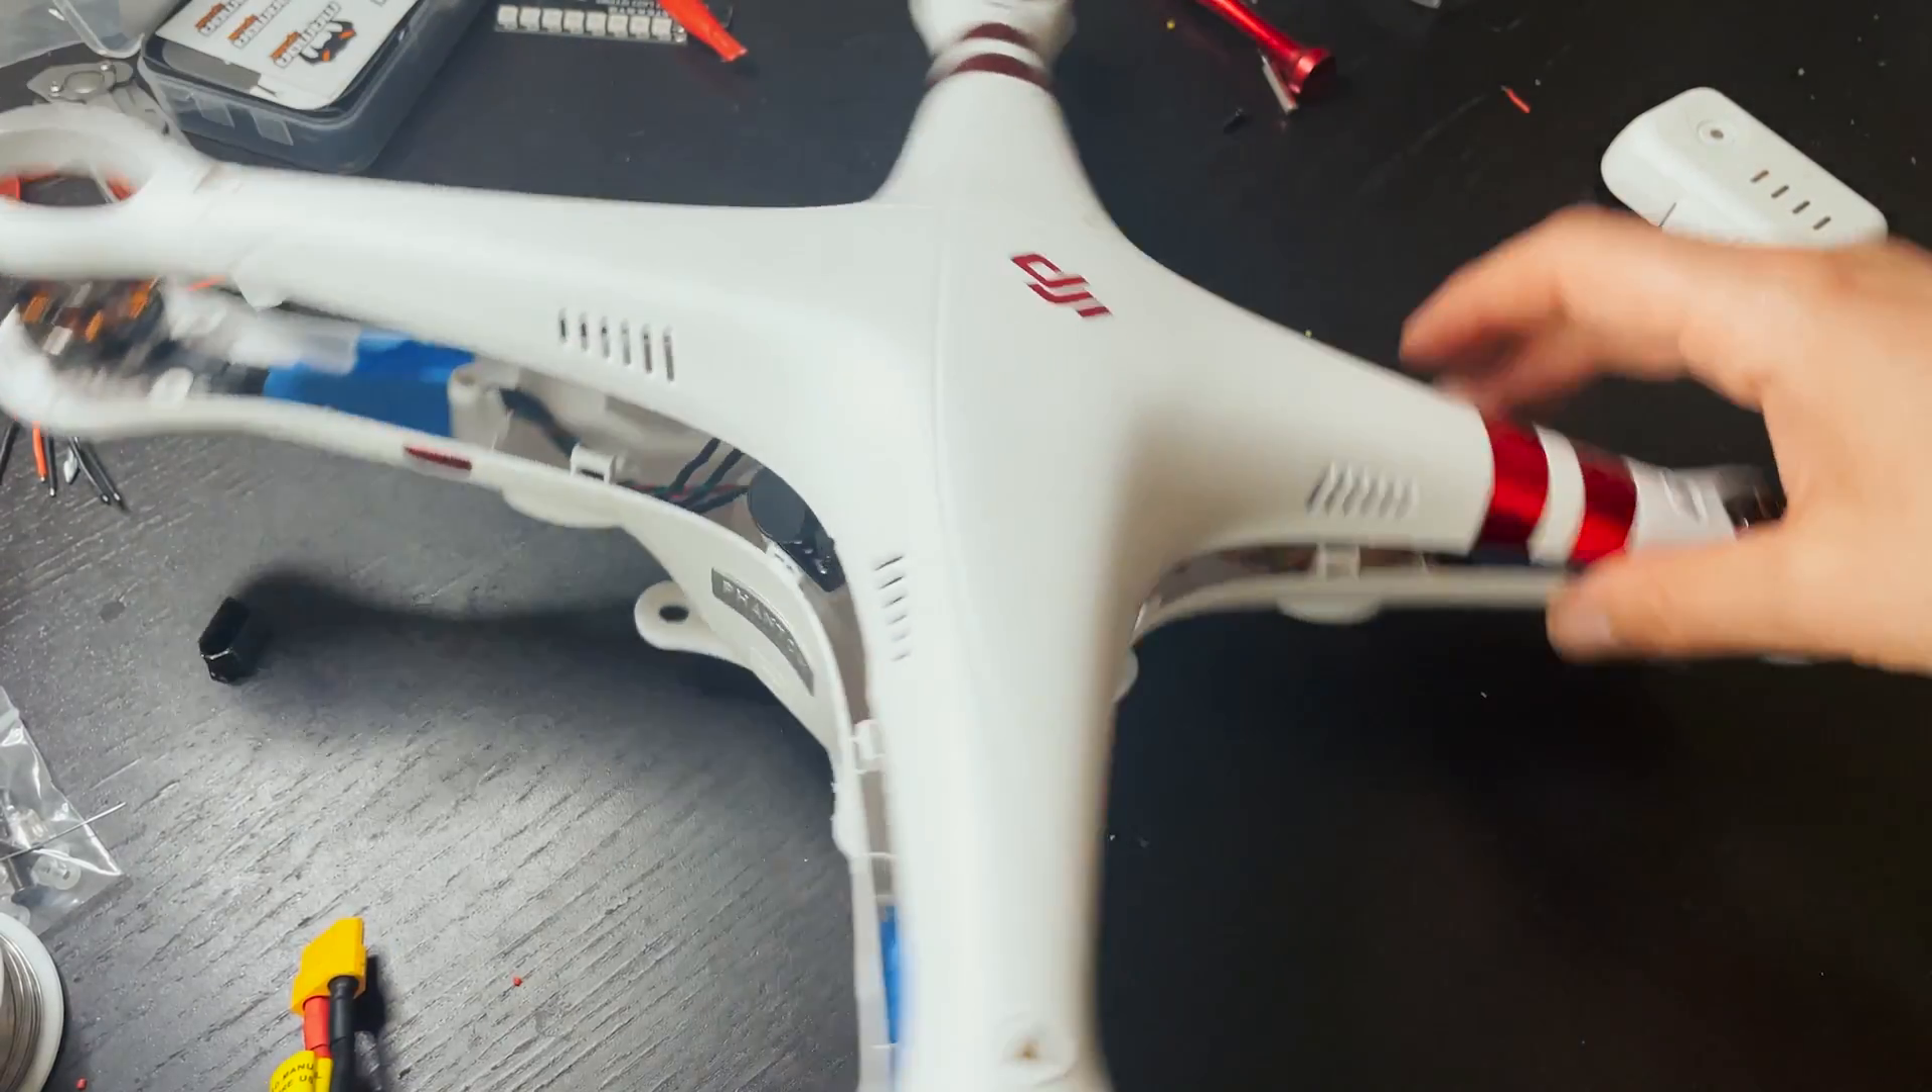So now all that's left to do is get the cover back on here and get some props on.